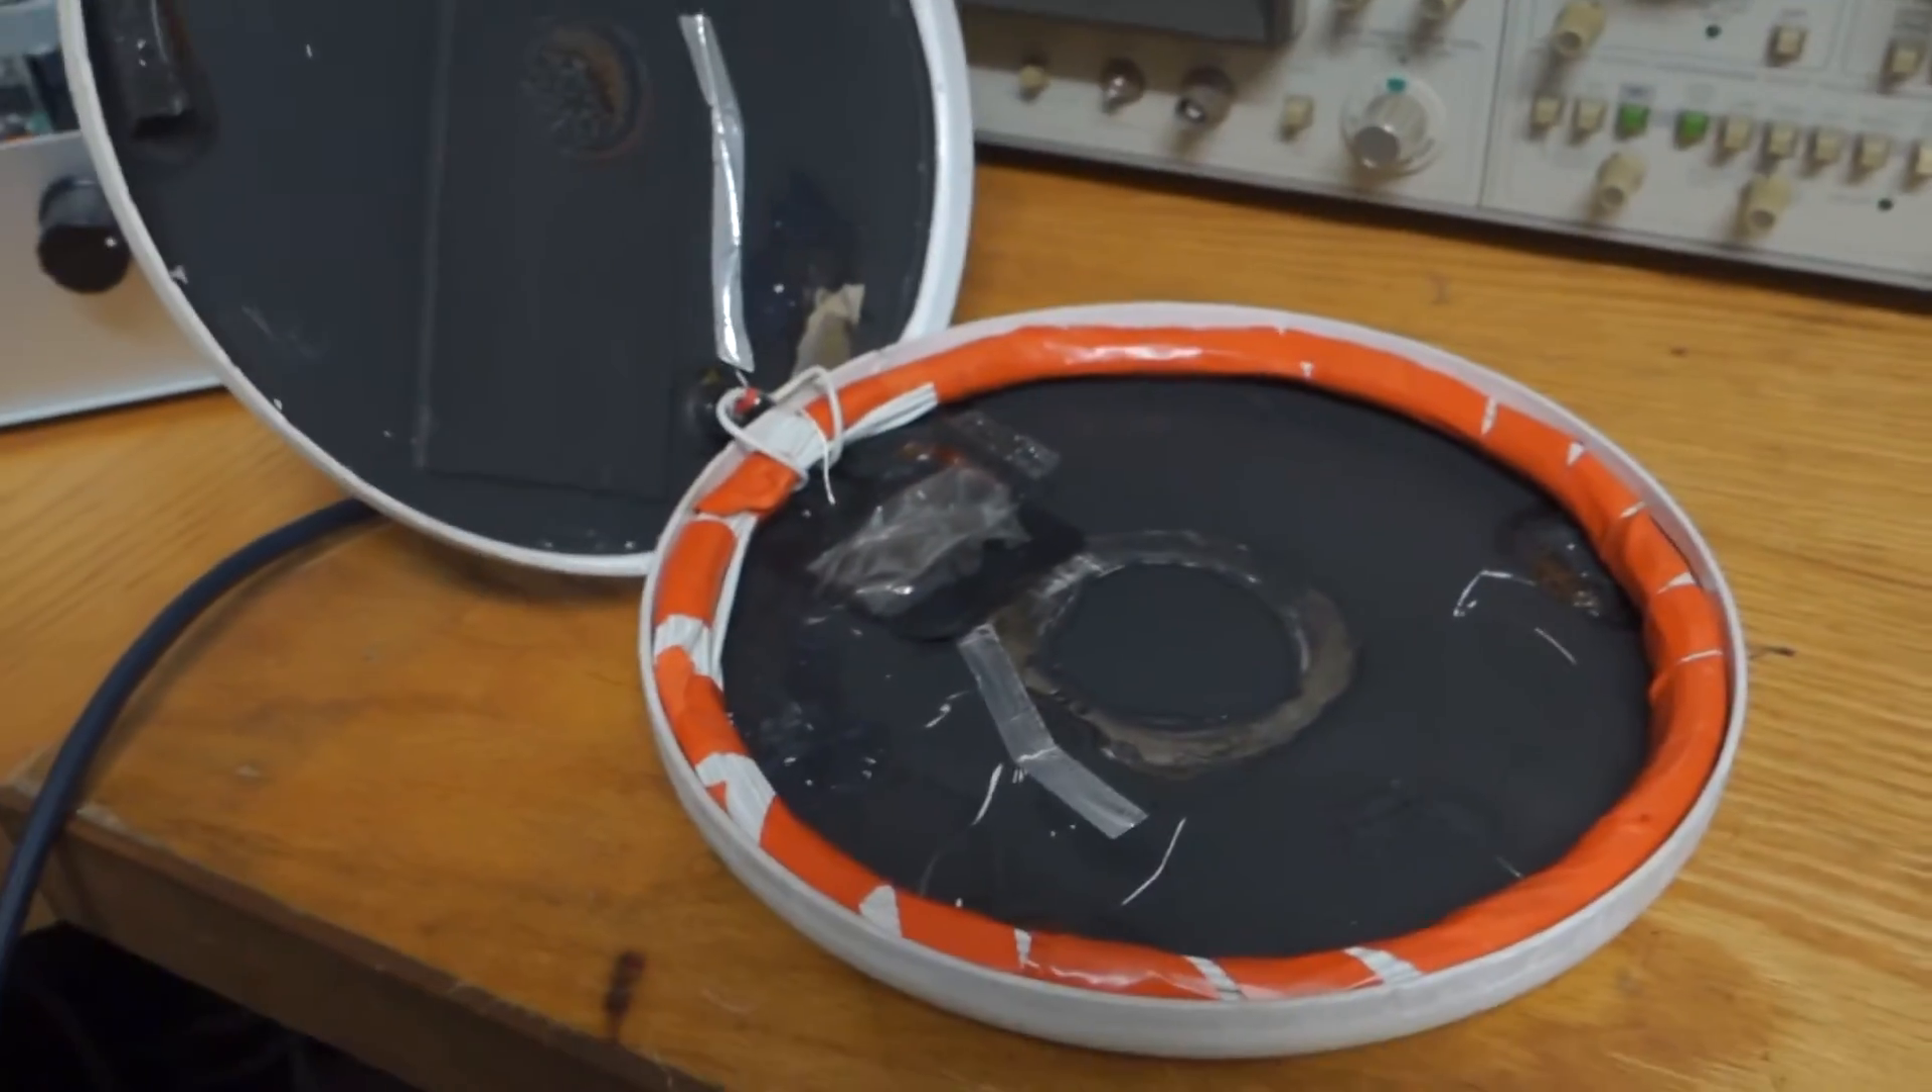It's just a it's a work in progress so I haven't actually glued the covers back on together back together yet.